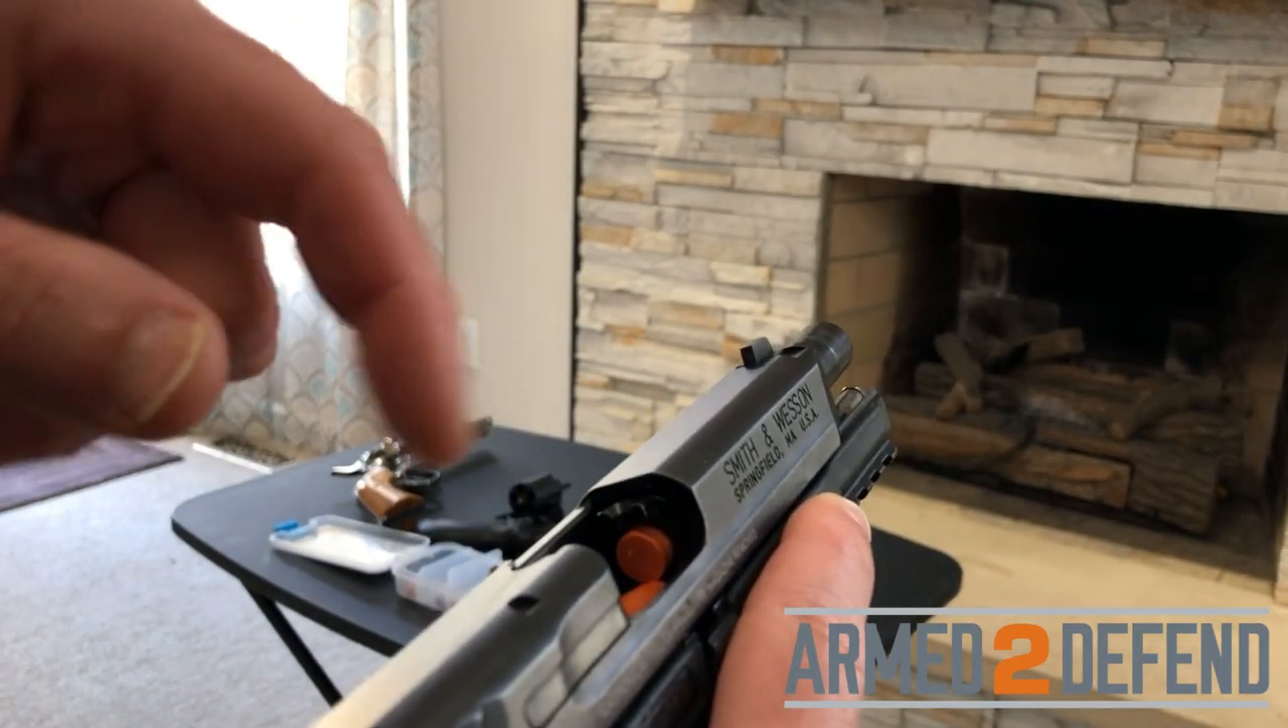When I release the slide, notice that the slide doesn't go all the way forward and you have the cartridges are actually jammed up in there.